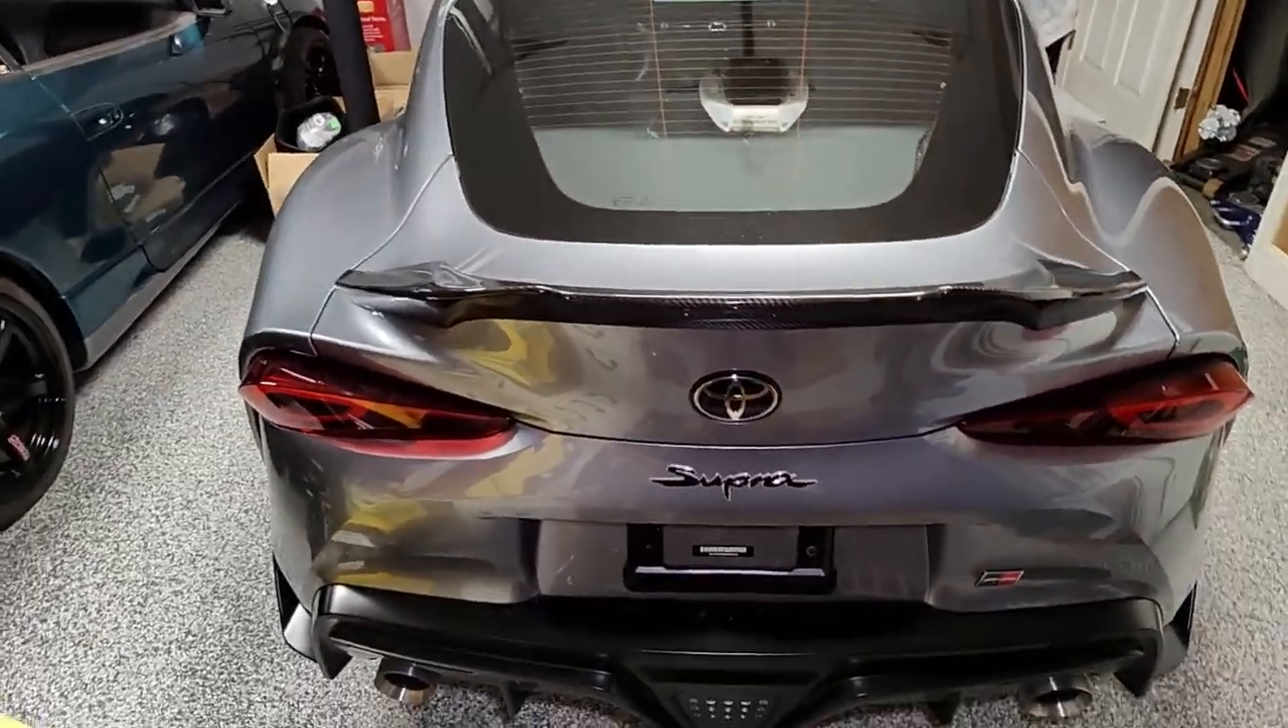And here is the alpha spoiler from a90 shop uh completely installed.